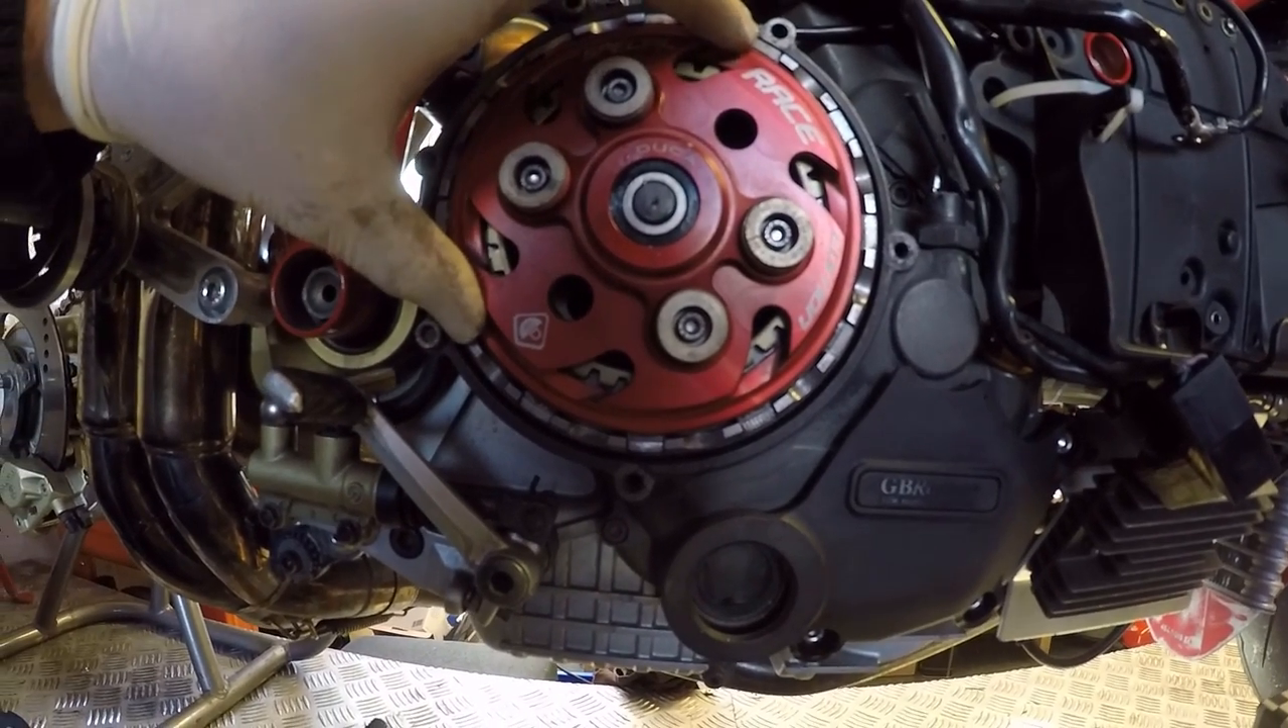That's the clutch plates back in and the clutch back together.